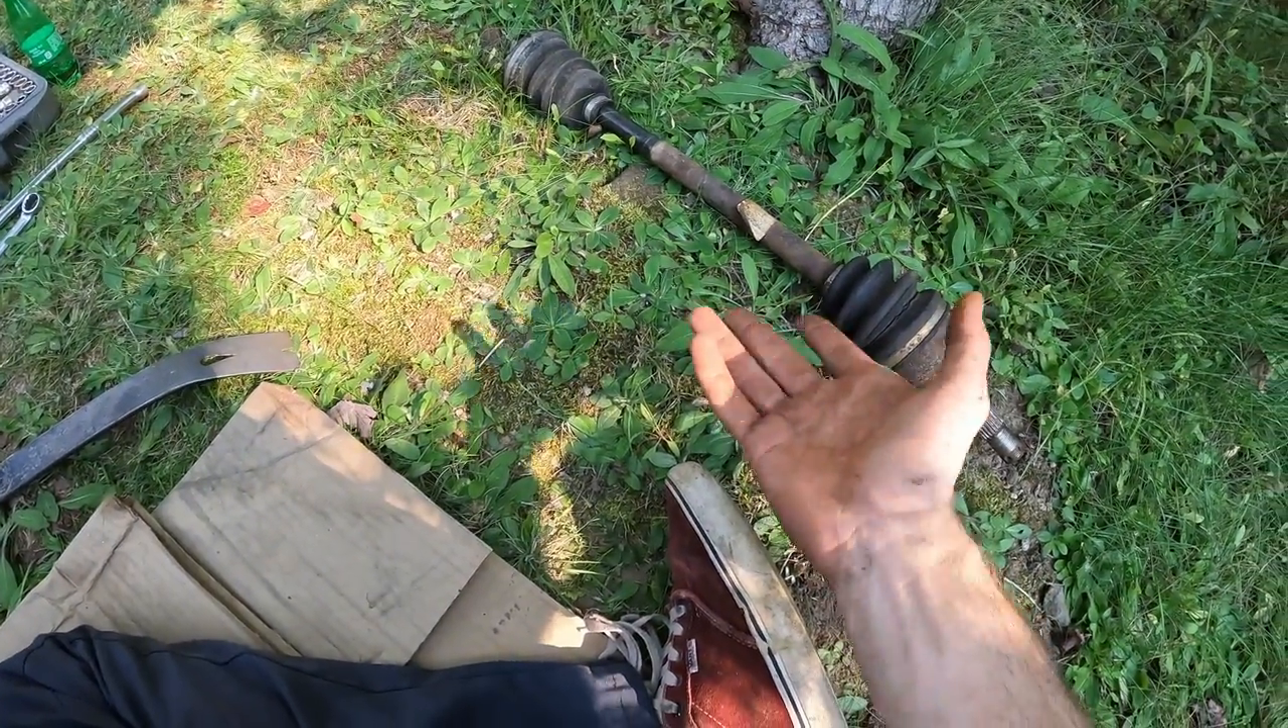Well, technically we got the shaft out.